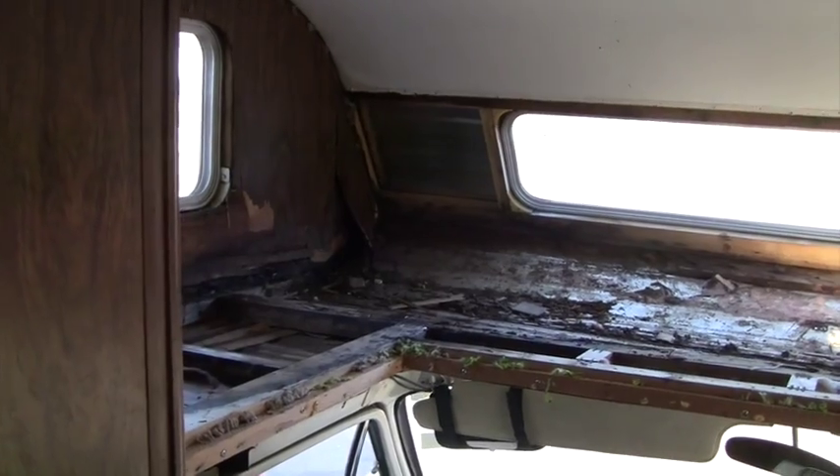Still working on taking up the what's left of the framing and this decking up here in this bunk over the cab.